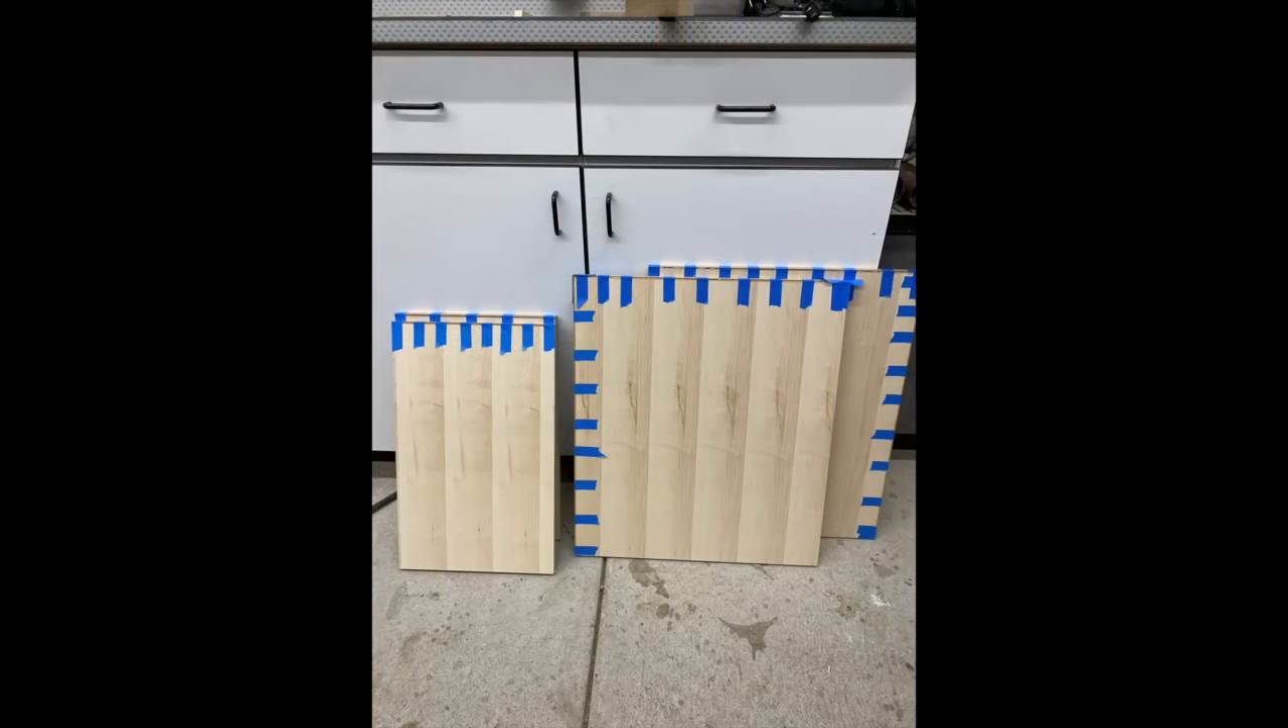So to start this cabinet, I cut two sides, a back, a bottom, and a top and added some edging, just using the proverbial blue tape to apply this.